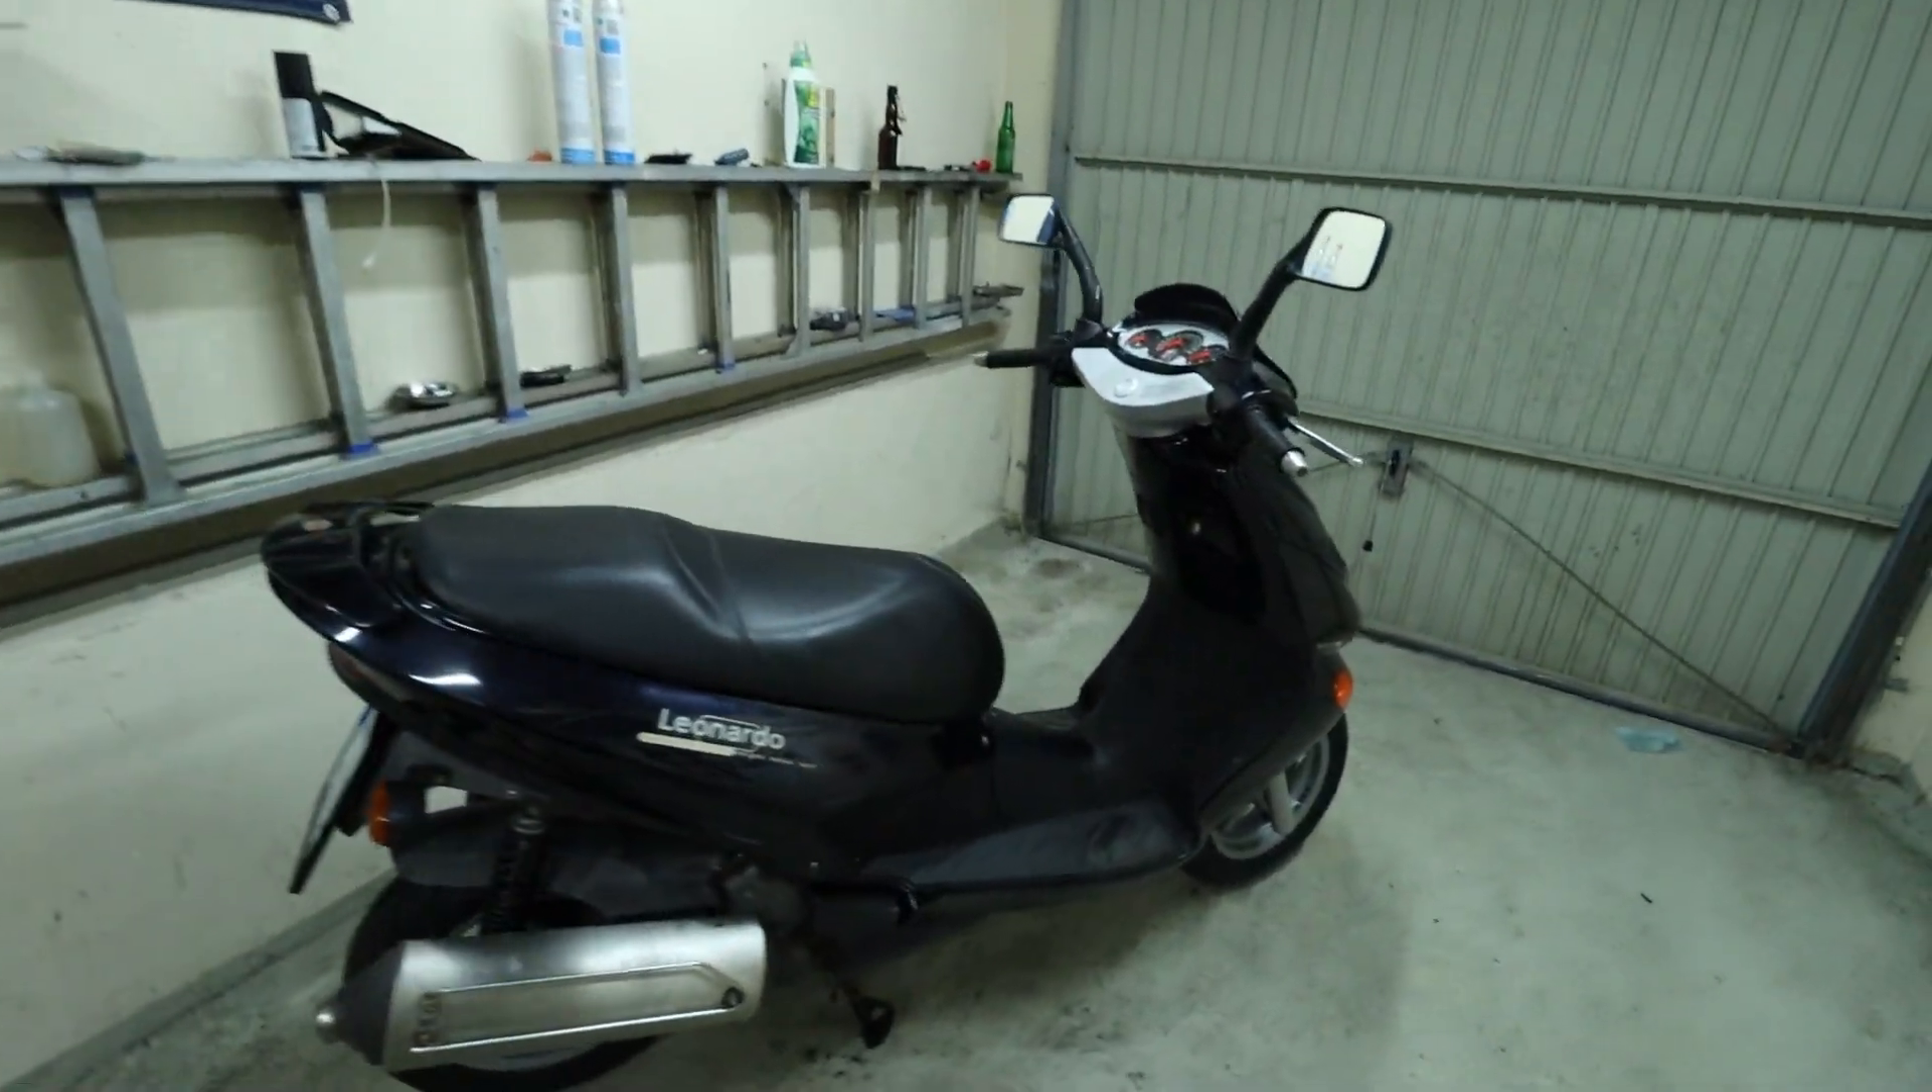Ich bin fertig. Auspuff sitzt wieder. Alles sitzt.